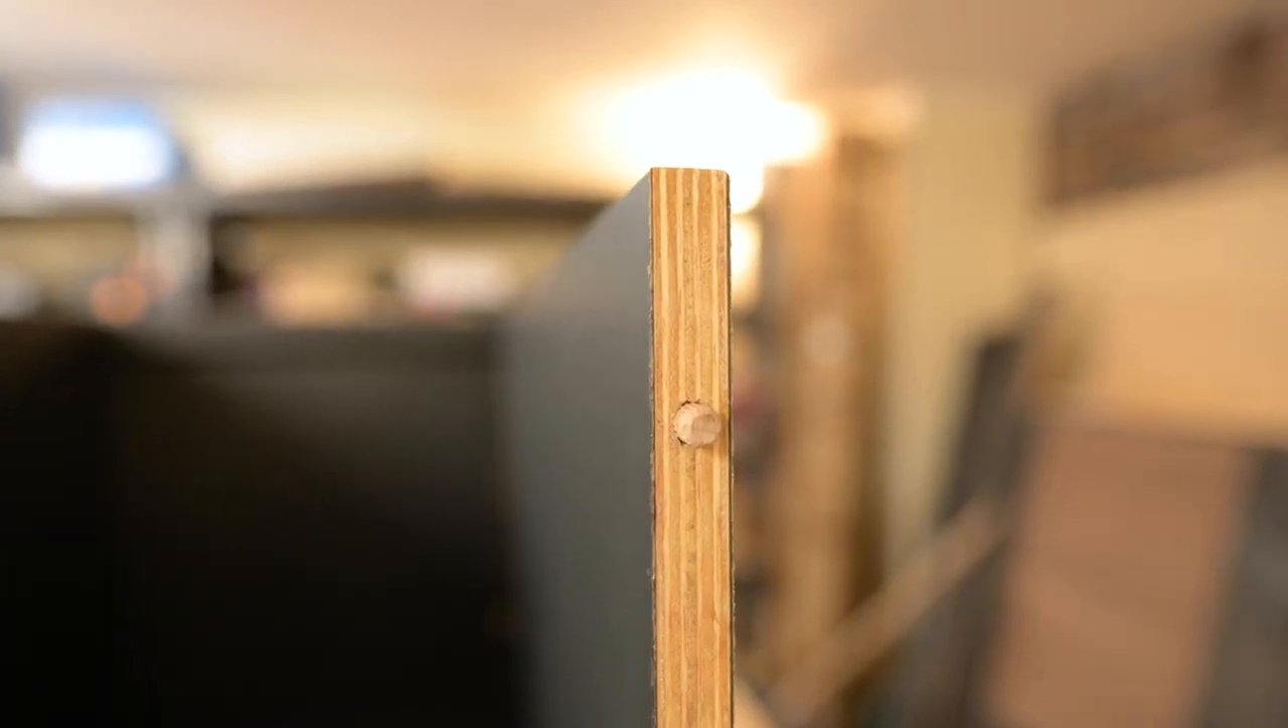Ich habe jetzt nämlich mal oben die Platte abgenommen und hier habe ich das Ganze dann wirklich verdübelt.